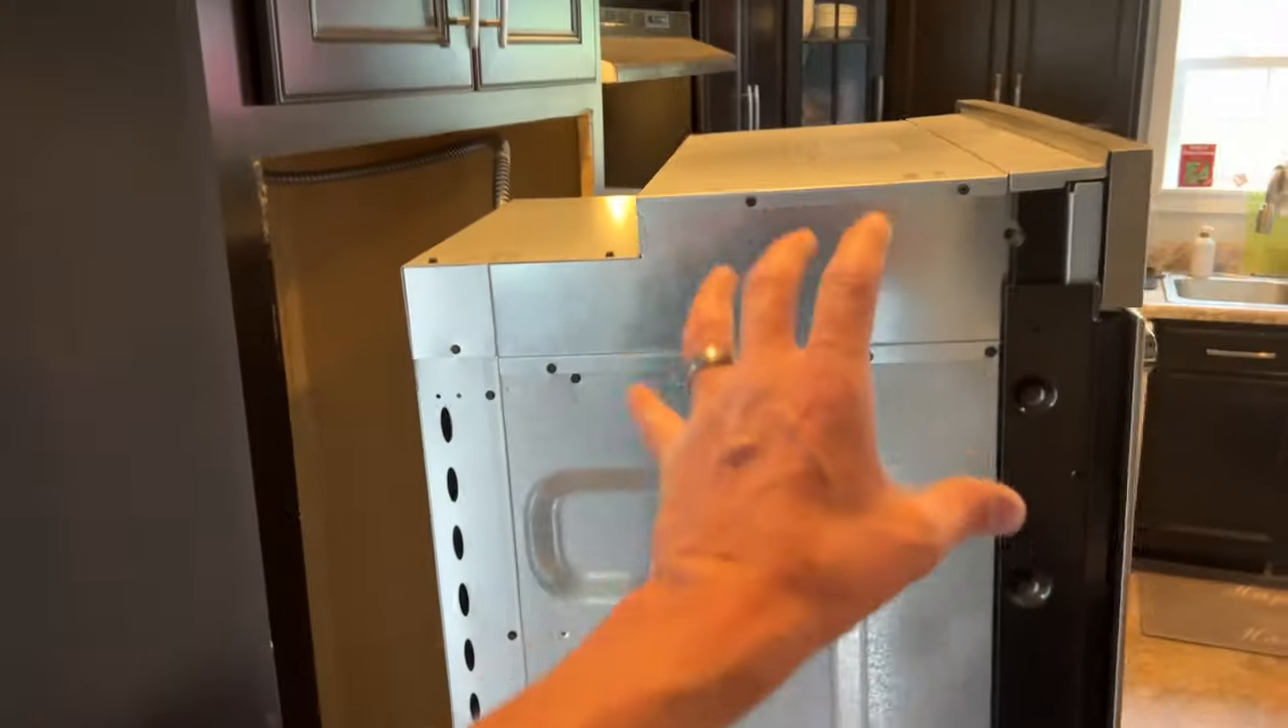So if you come here and look i actually went ahead and pulled my double wall oven out of the cabinet here so i can get an idea of where my outlet is which is right there.